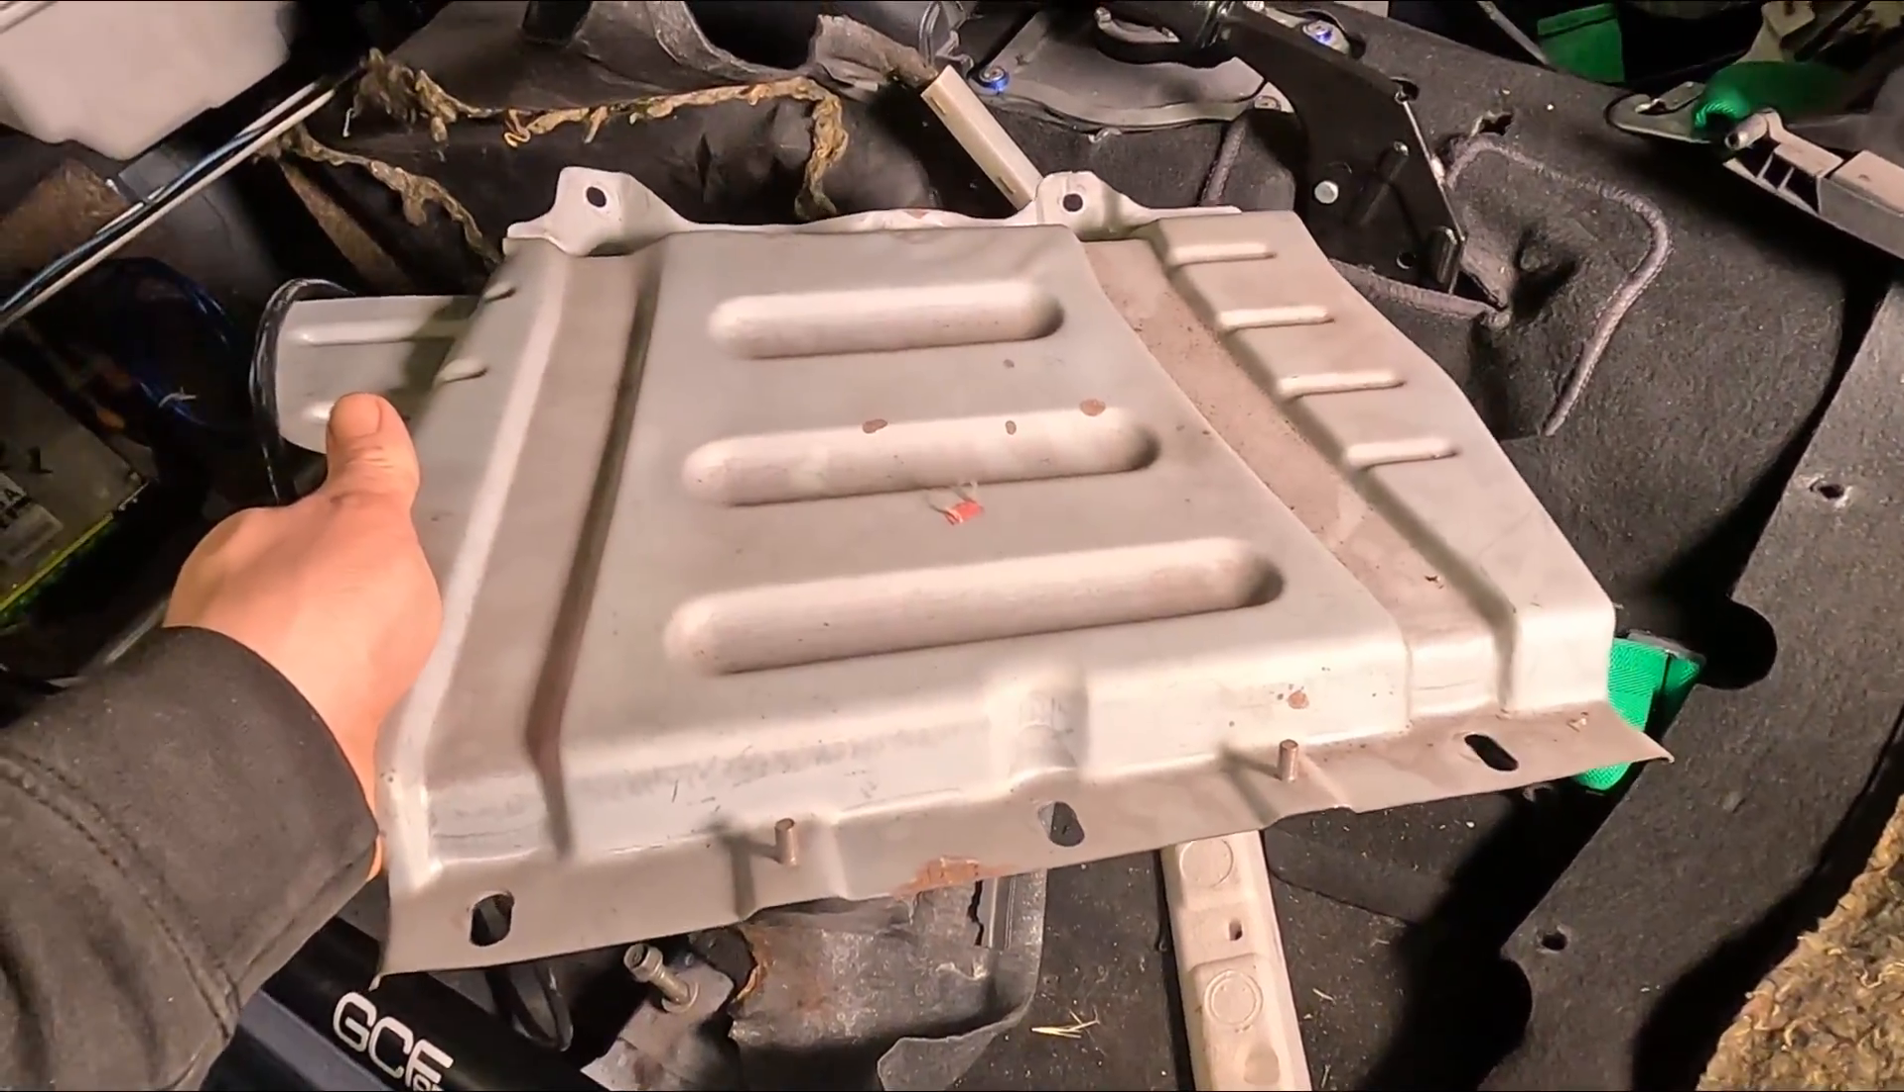This metal cover will get installed at a later date once I've finished wiring the options port.